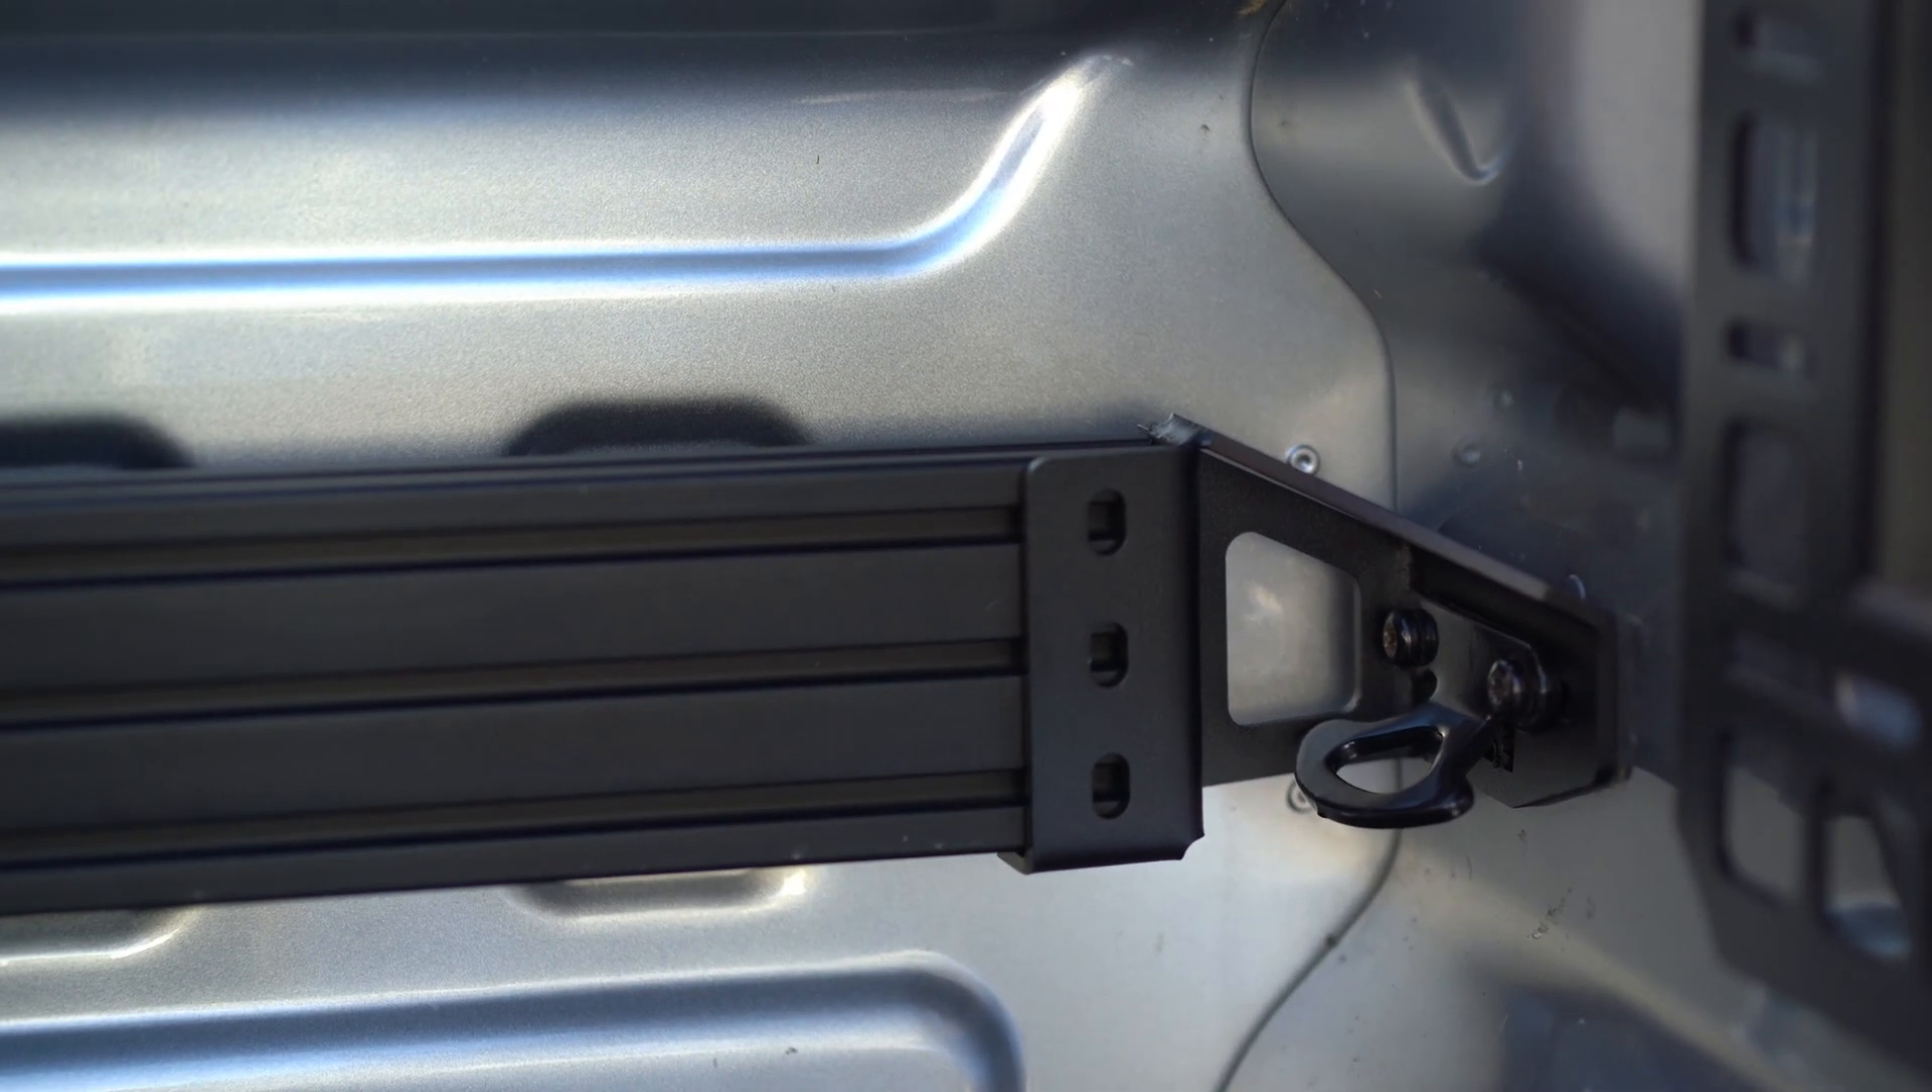So our length is correct. The rail extends almost to the bracket.